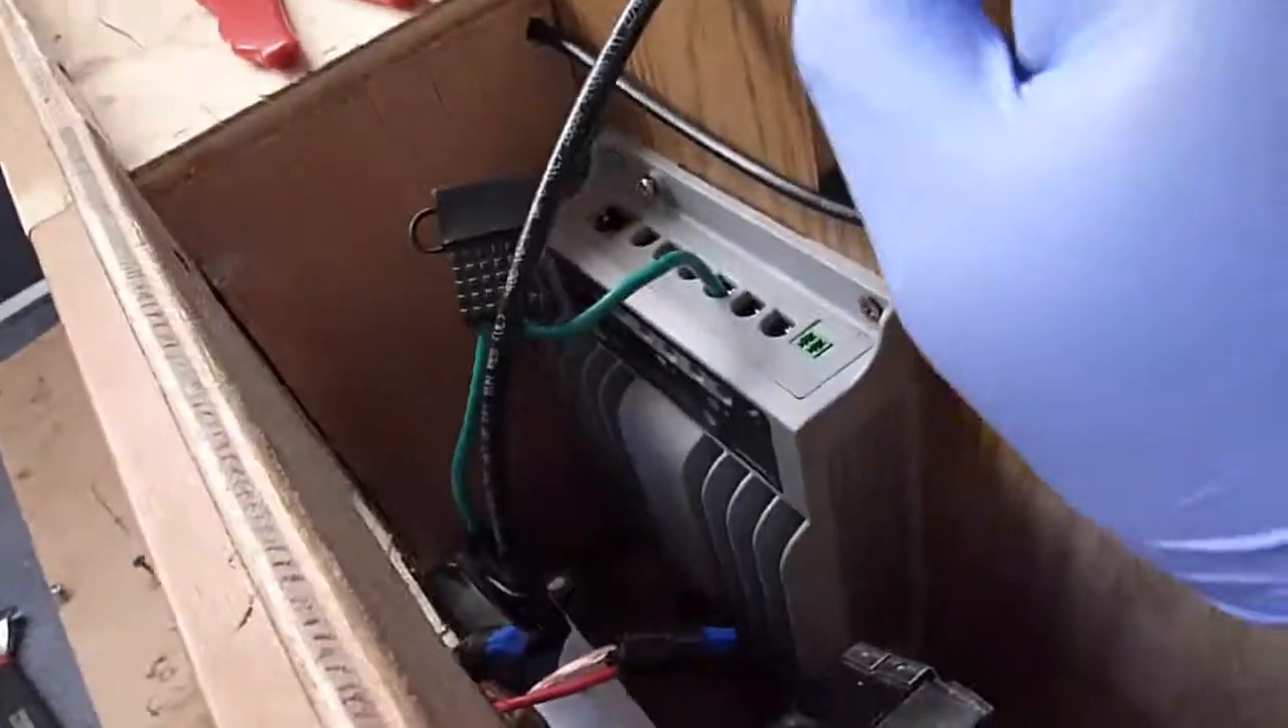I put the solar controller here.